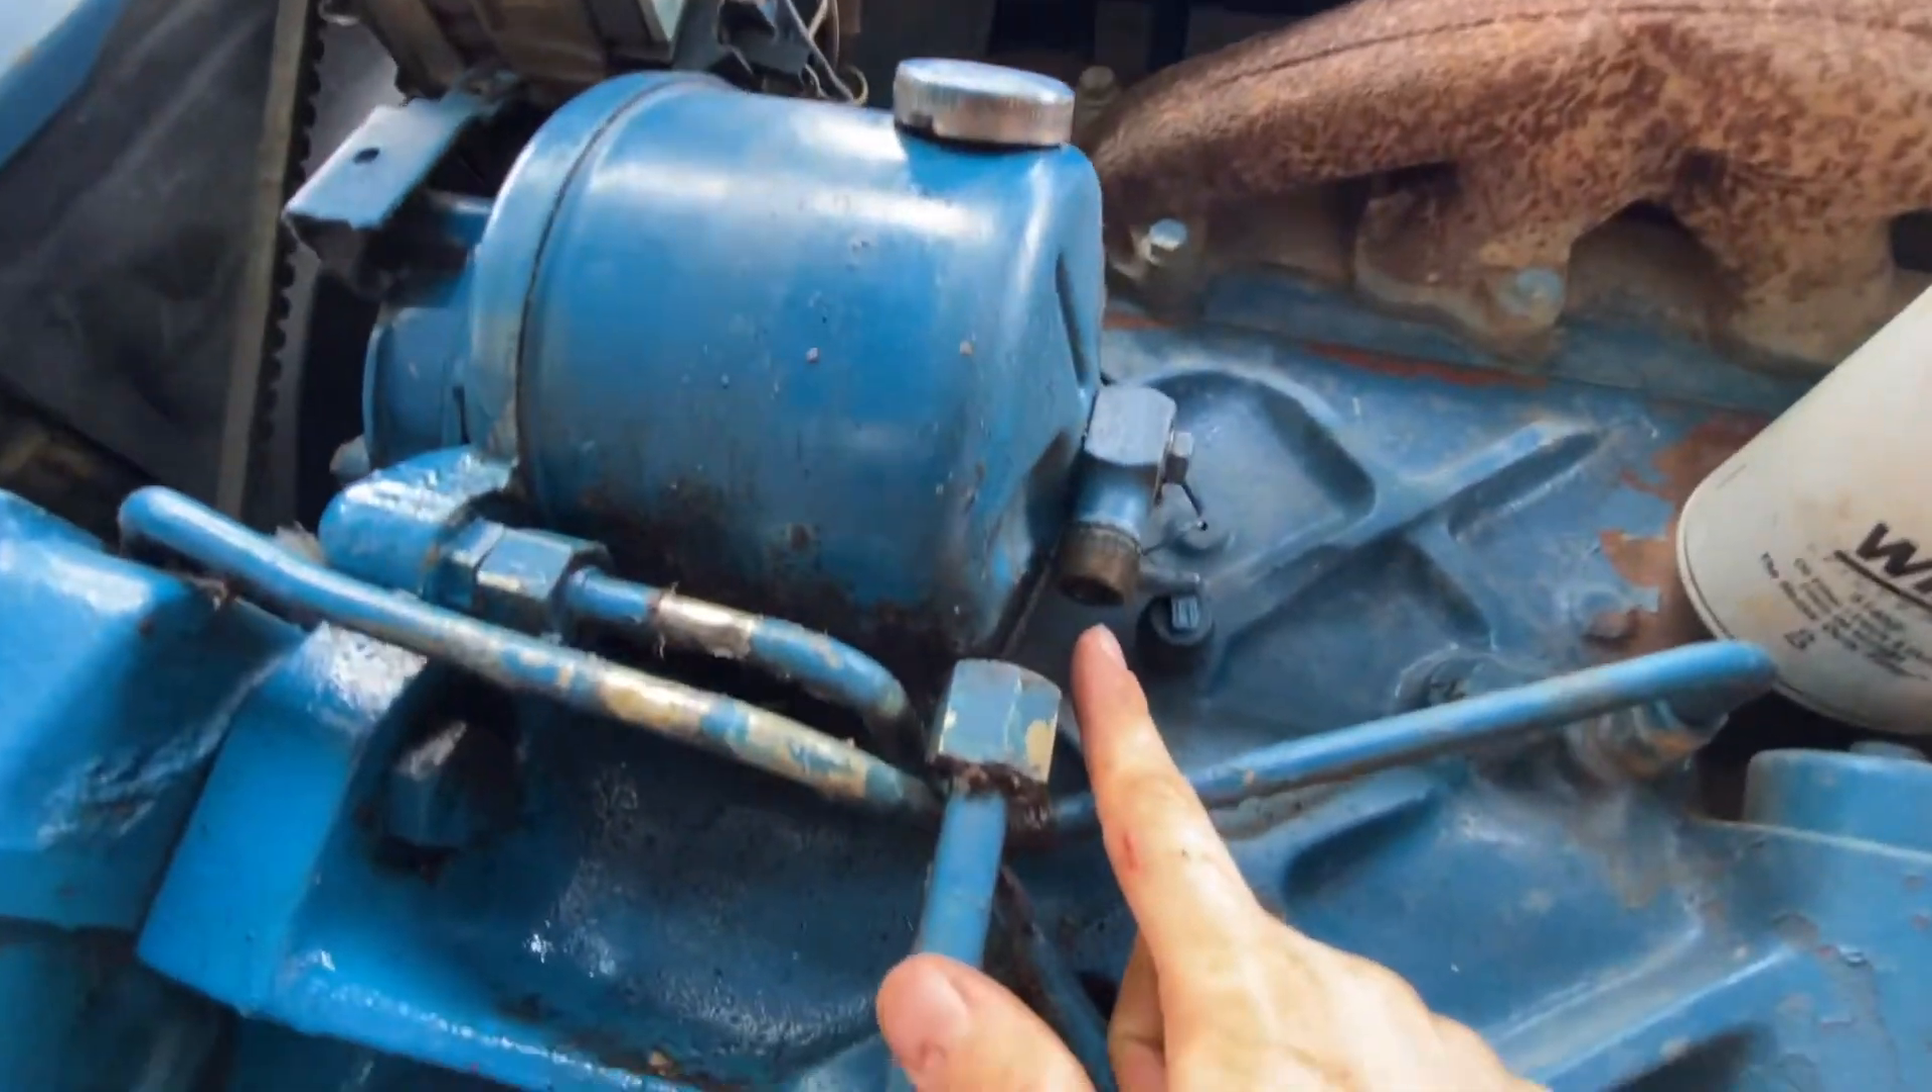Alright, we got that fitting and line pulled down here.